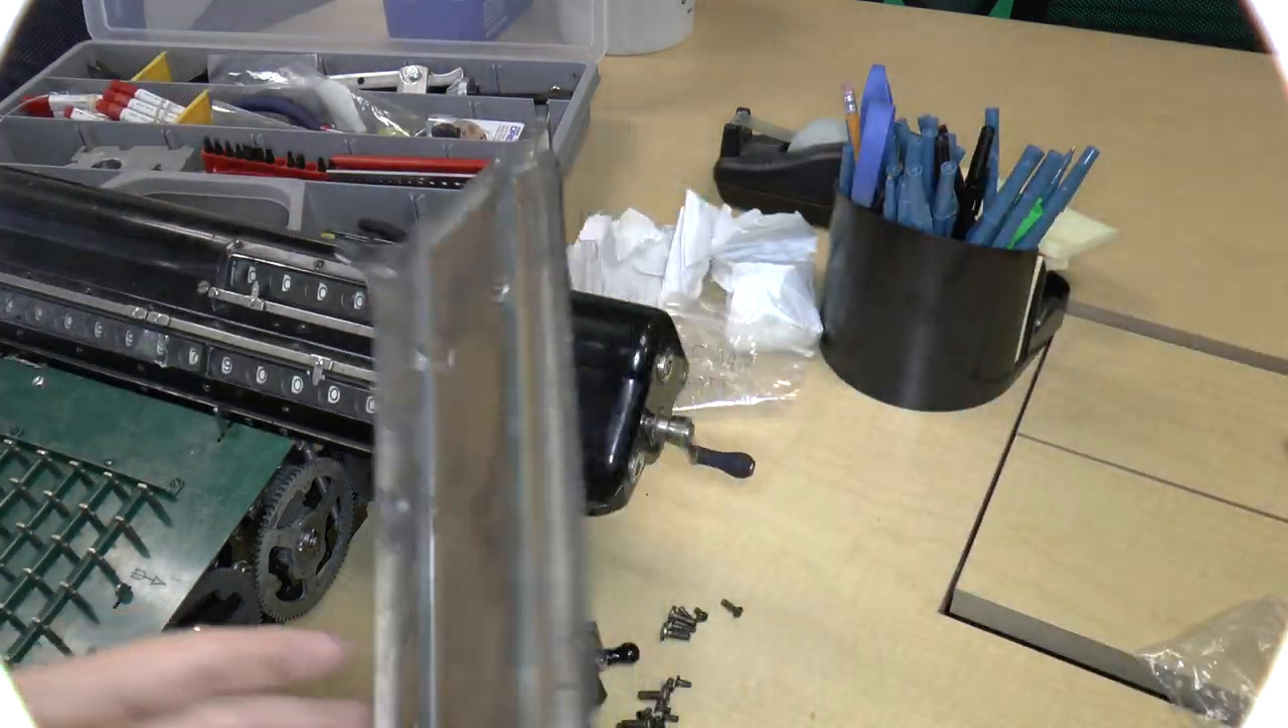I've got a whole bunch of screws and things over here which need to go in.